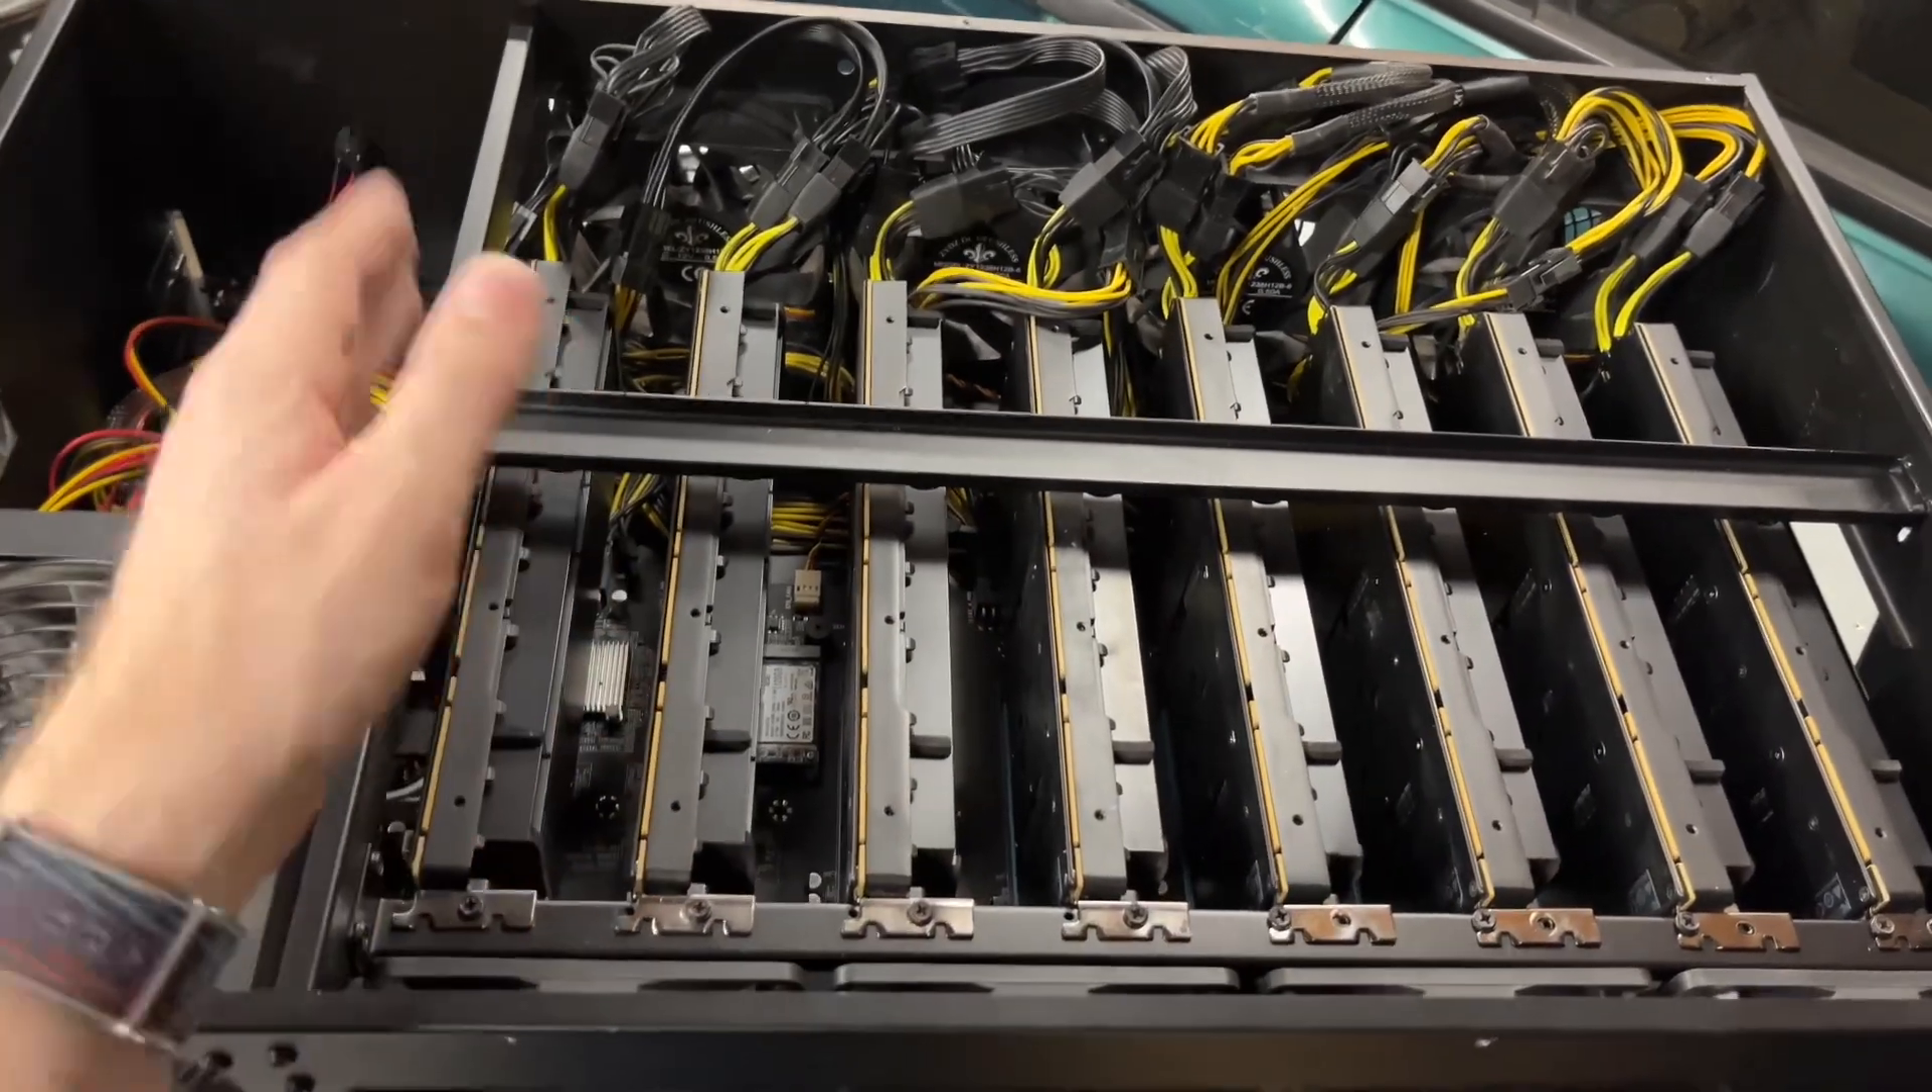I got all the cards put in here.